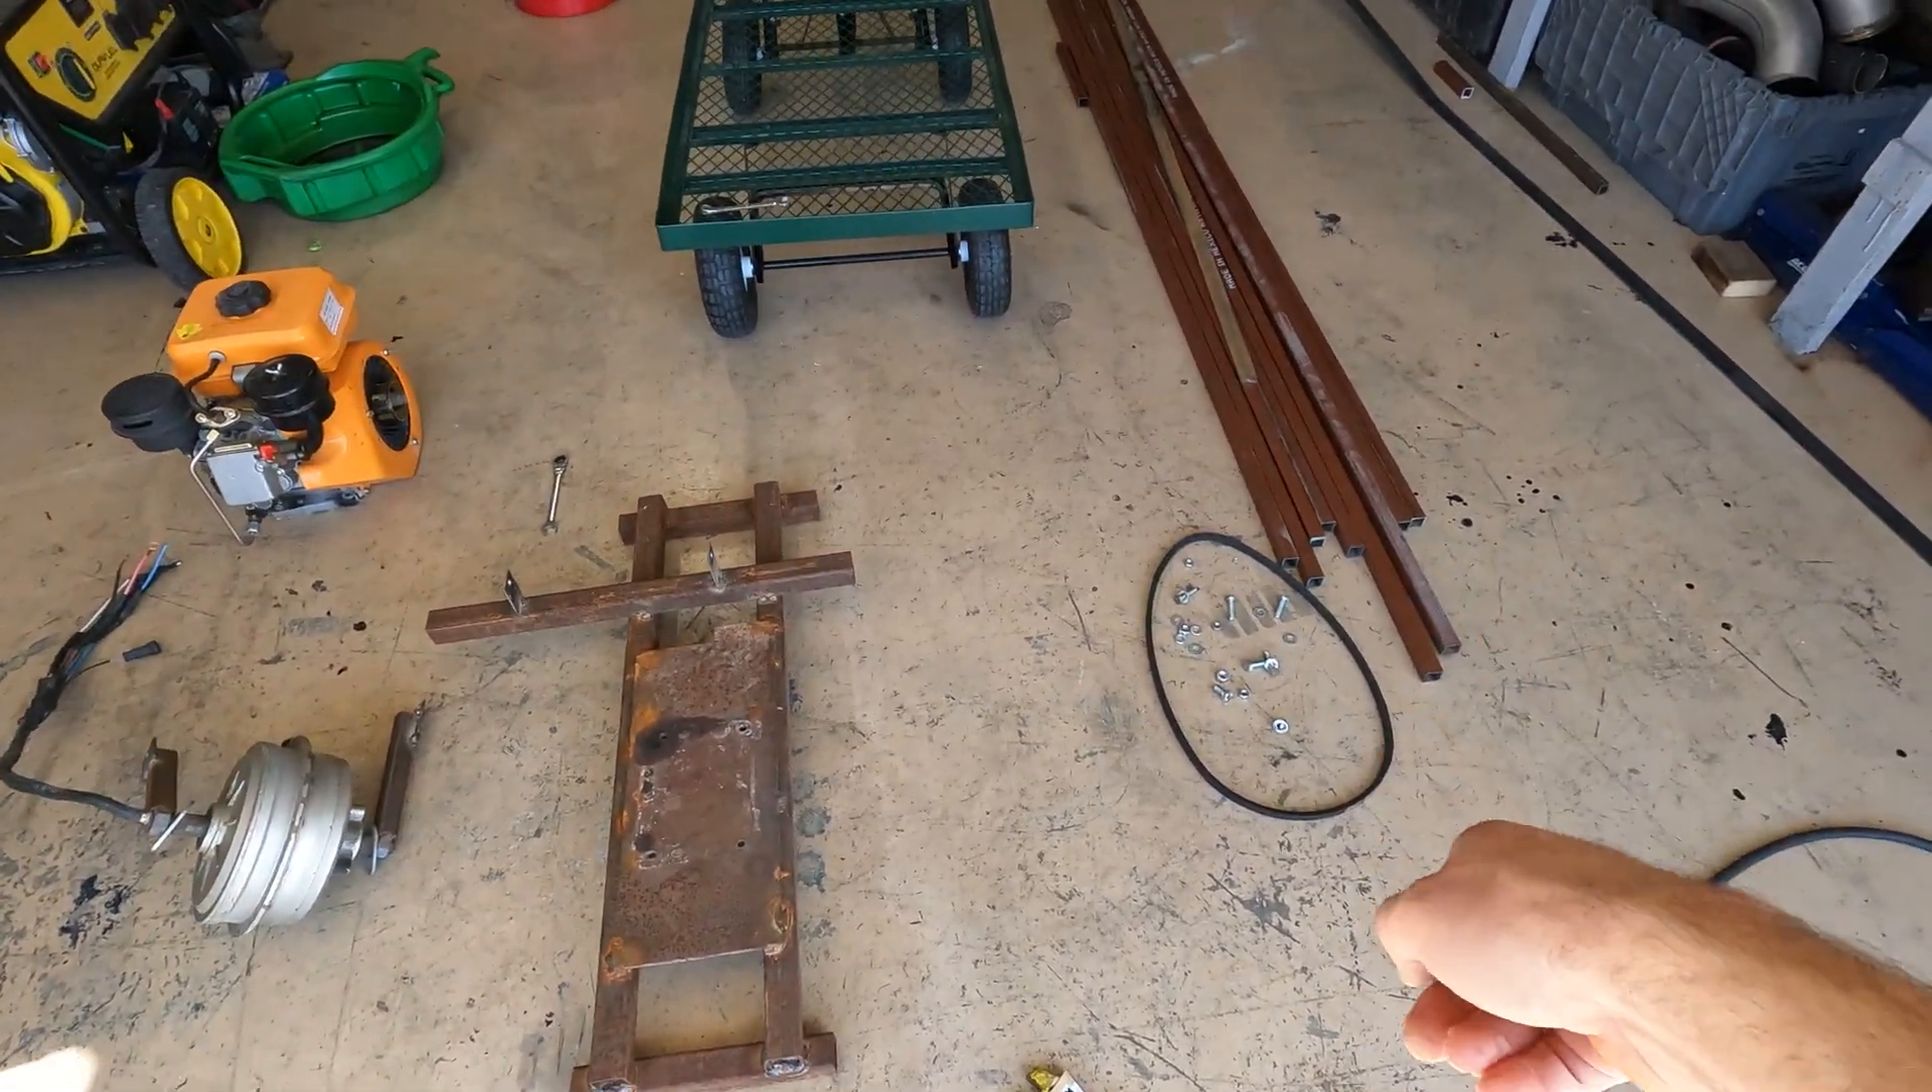Okay and that's it this thing's completely taken apart just a small pile of hardware.